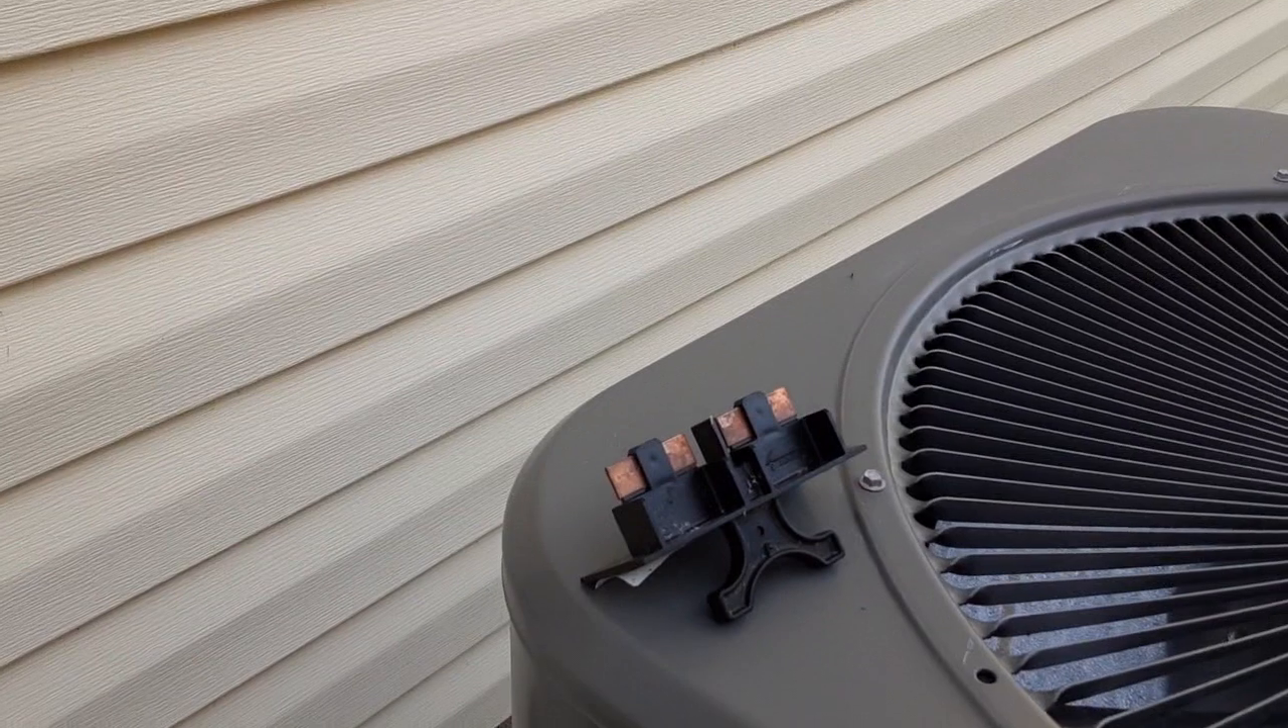I've successfully pulled out the fuse for this AC unit the external one or the emergency cutoff and there you are you can see it there it's been pulled out.